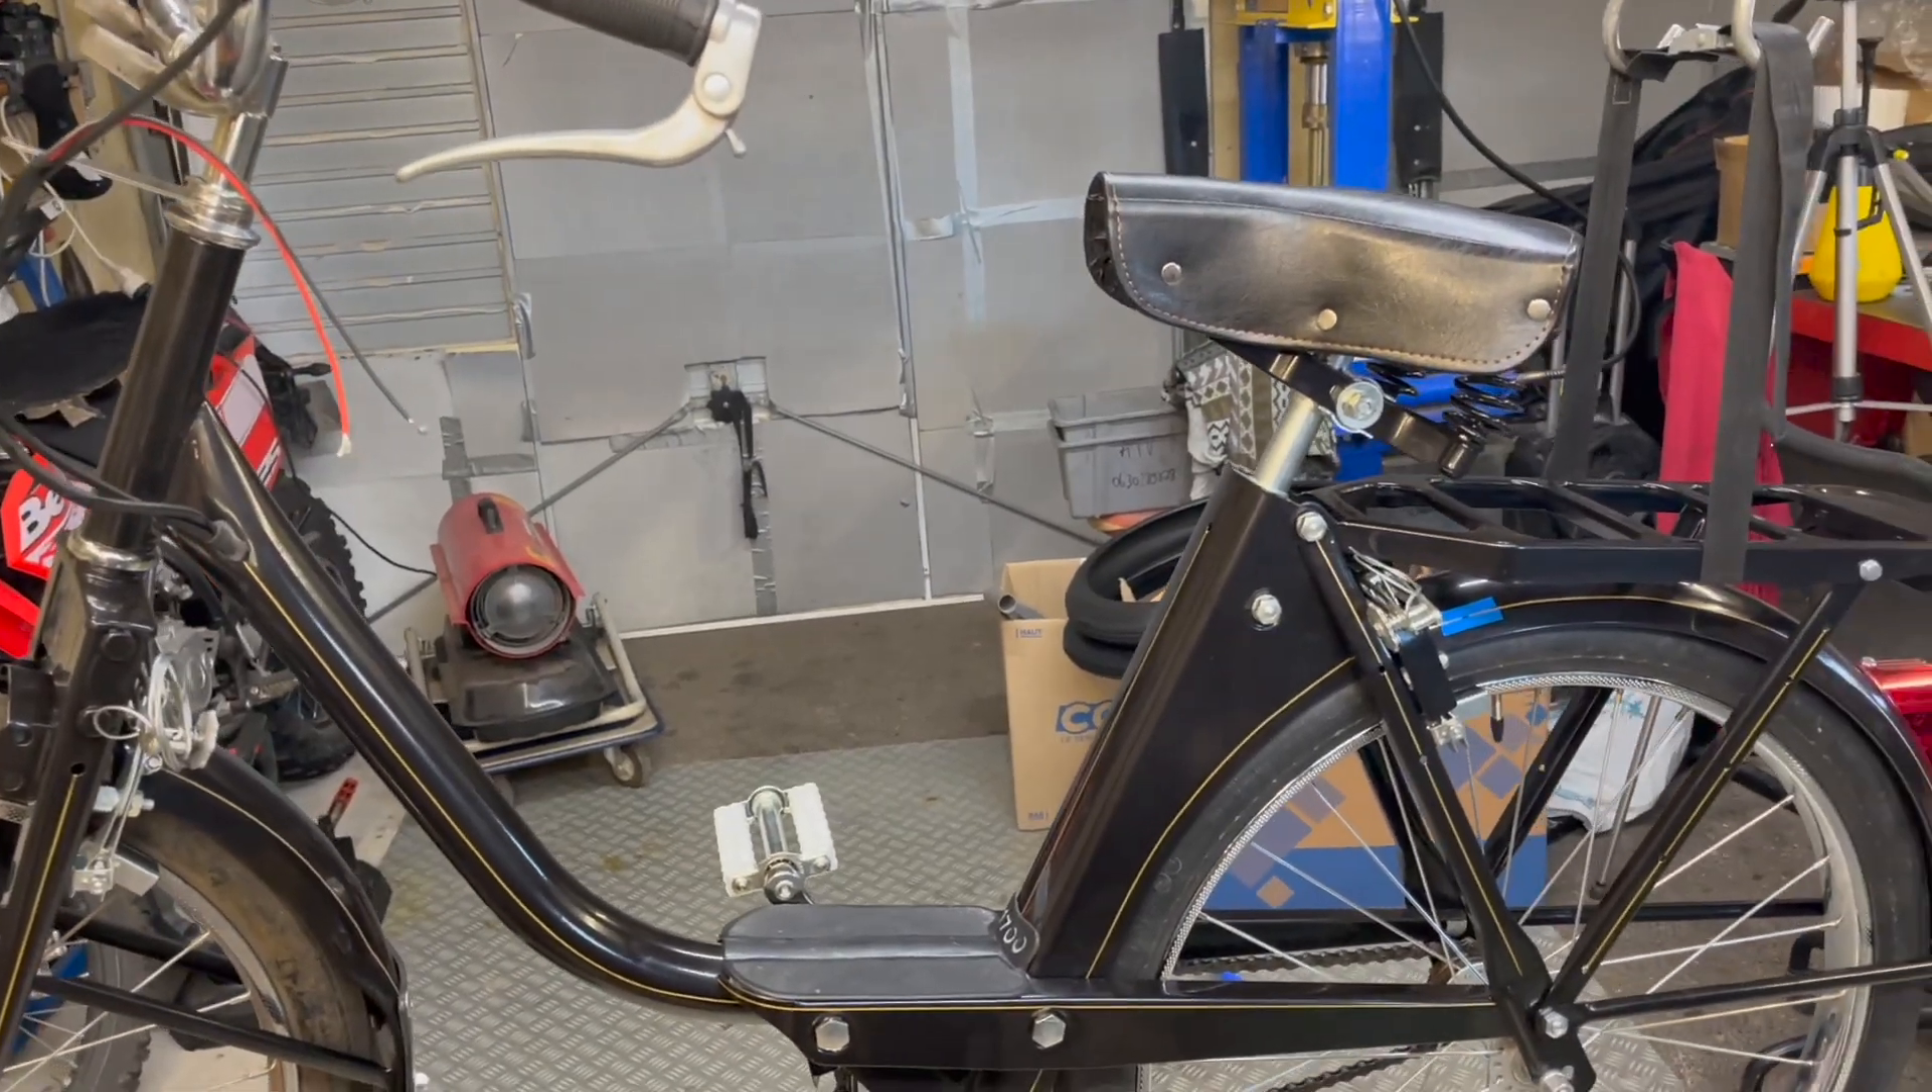Donc j'ai mis la selle avouez quand même qu'elle est mieux que l'autre.